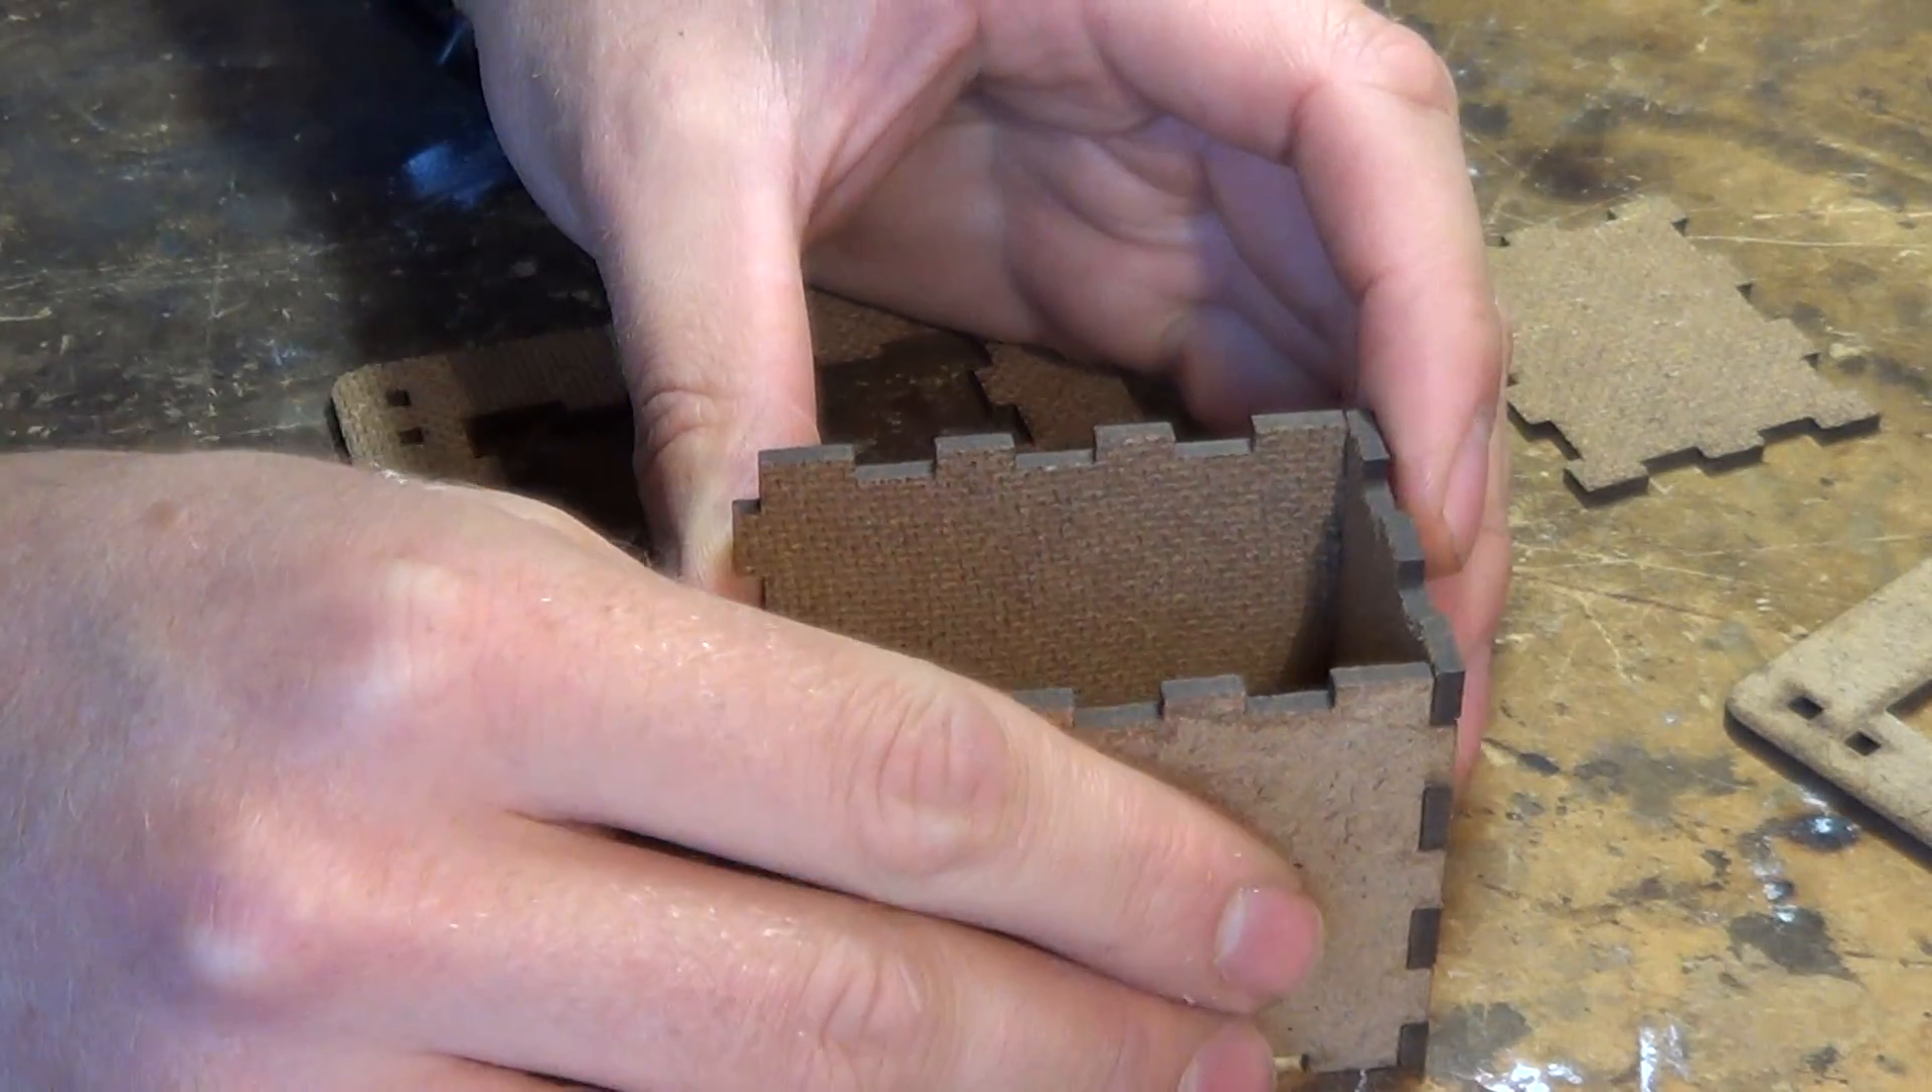And we get the side pieces together. They fit together like so.